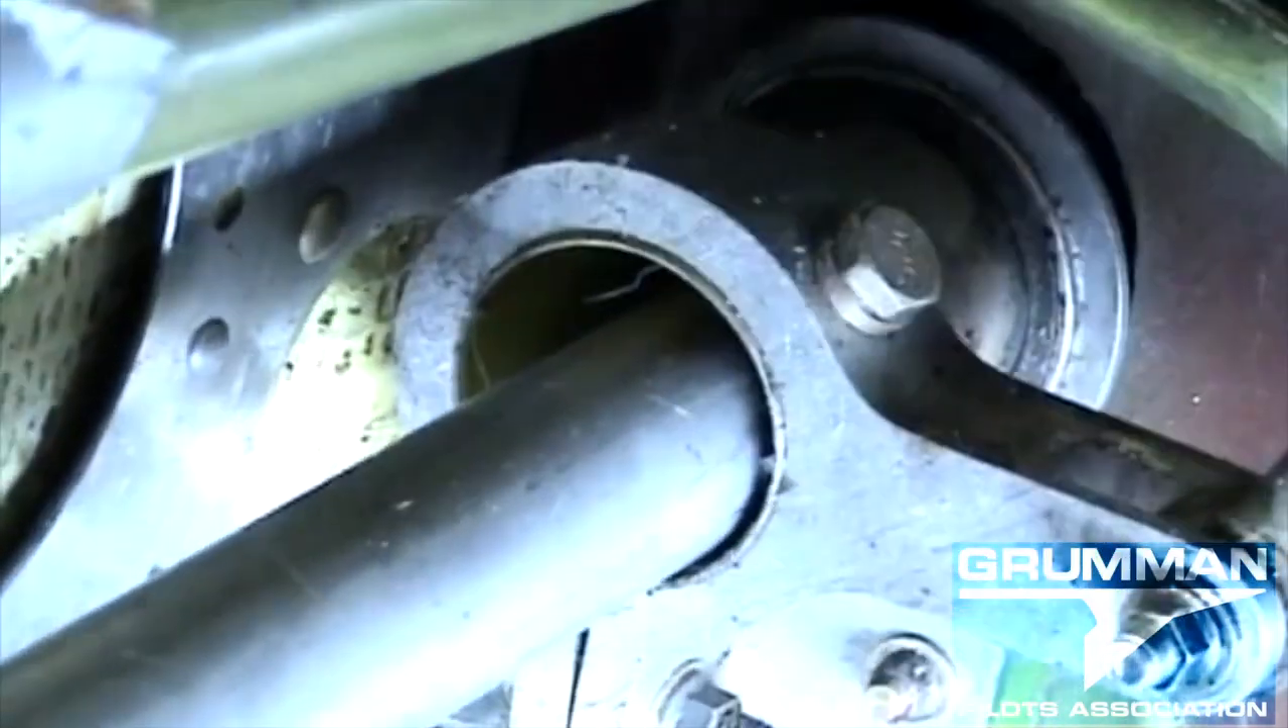Take note that the aileron torque tube is nowhere near centered.